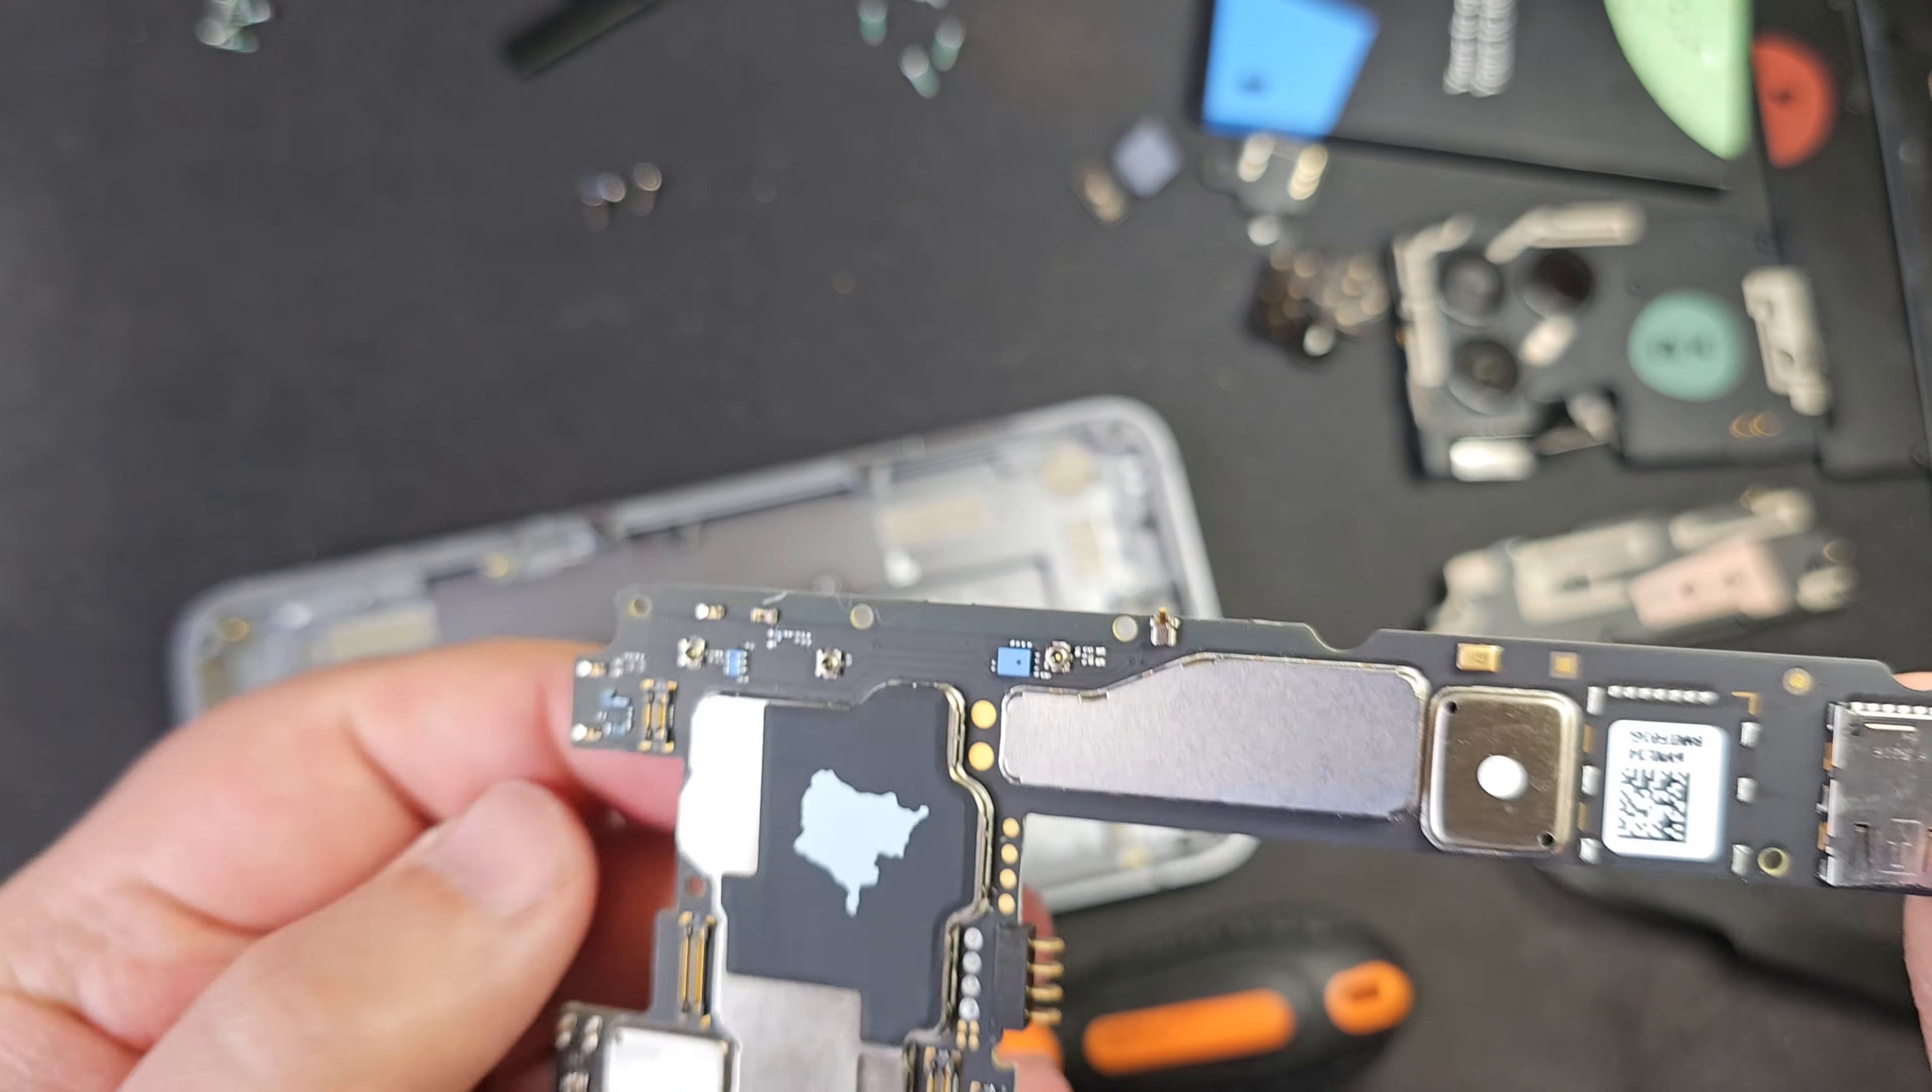And just like that the whole board is out.